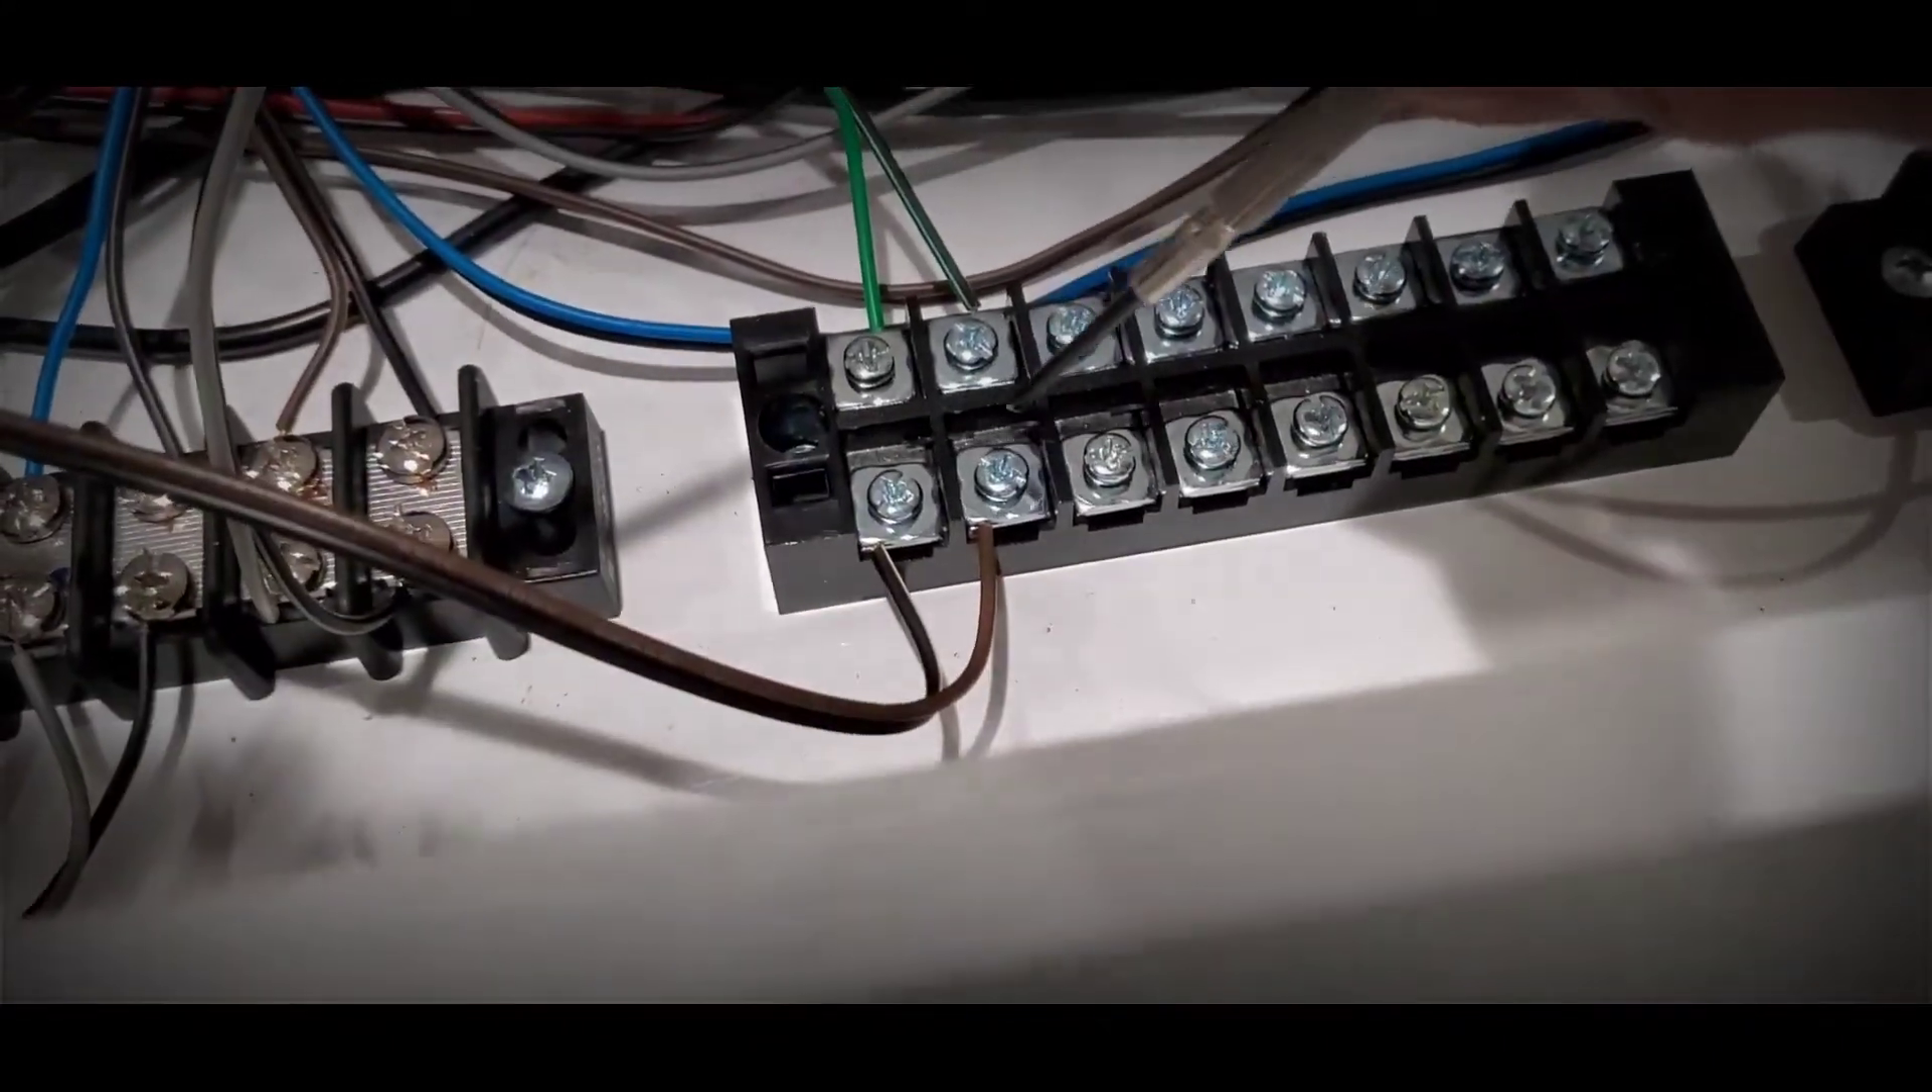These wires here supply power to the turnout you can see them screwed to this terminal strip here.